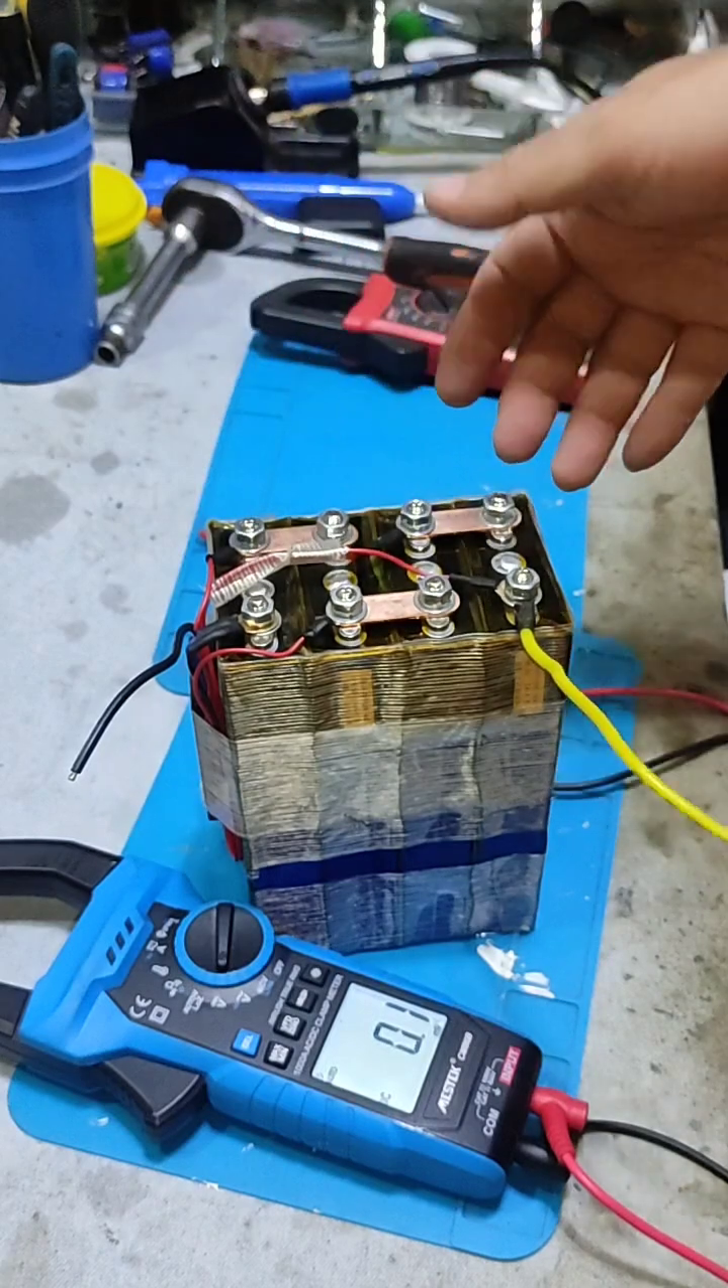The bus bar is installed all cables are very perfectly connected.